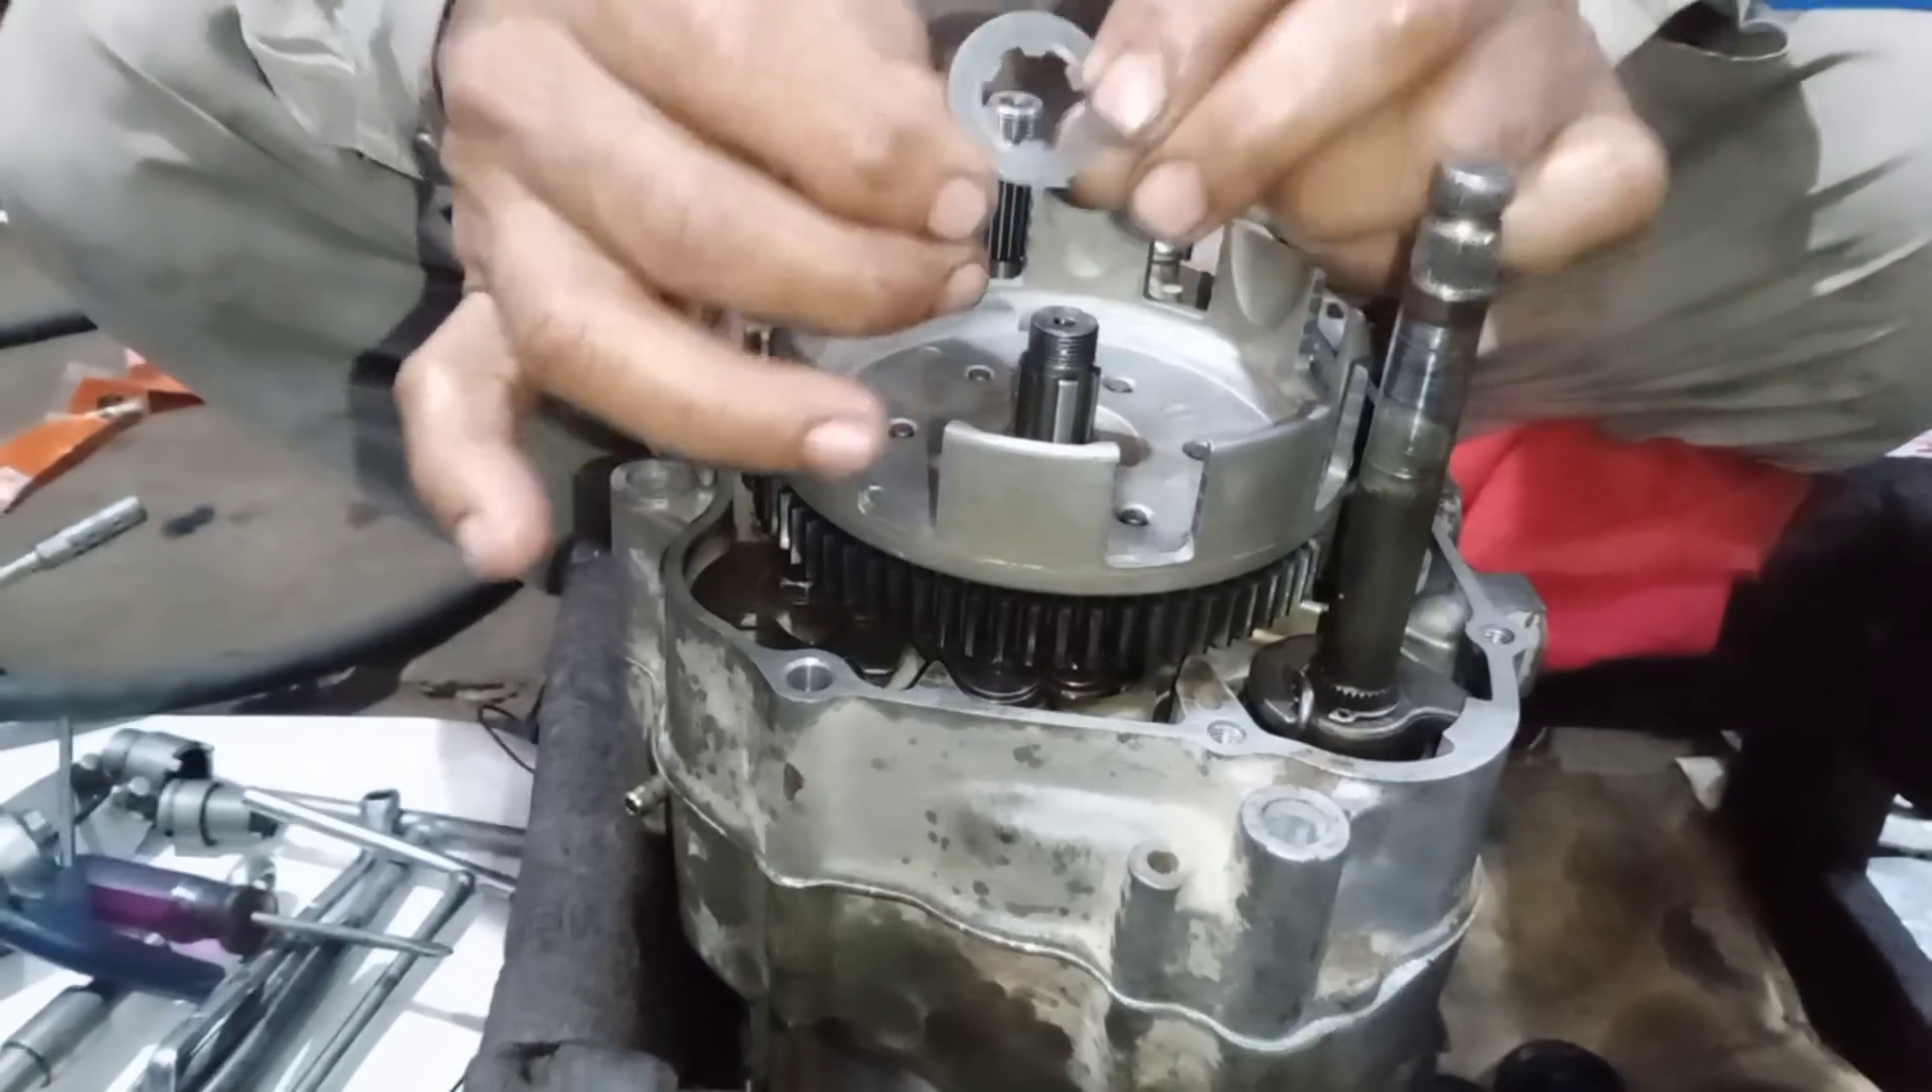یہاں پہ دوستو یہ ہمارا کلچ بکس بھی فیٹ ہو گیا ہے ابھی ہم نے یہاں پہ یہ اندر کٹ والی واشر پلین لانی ہے۔